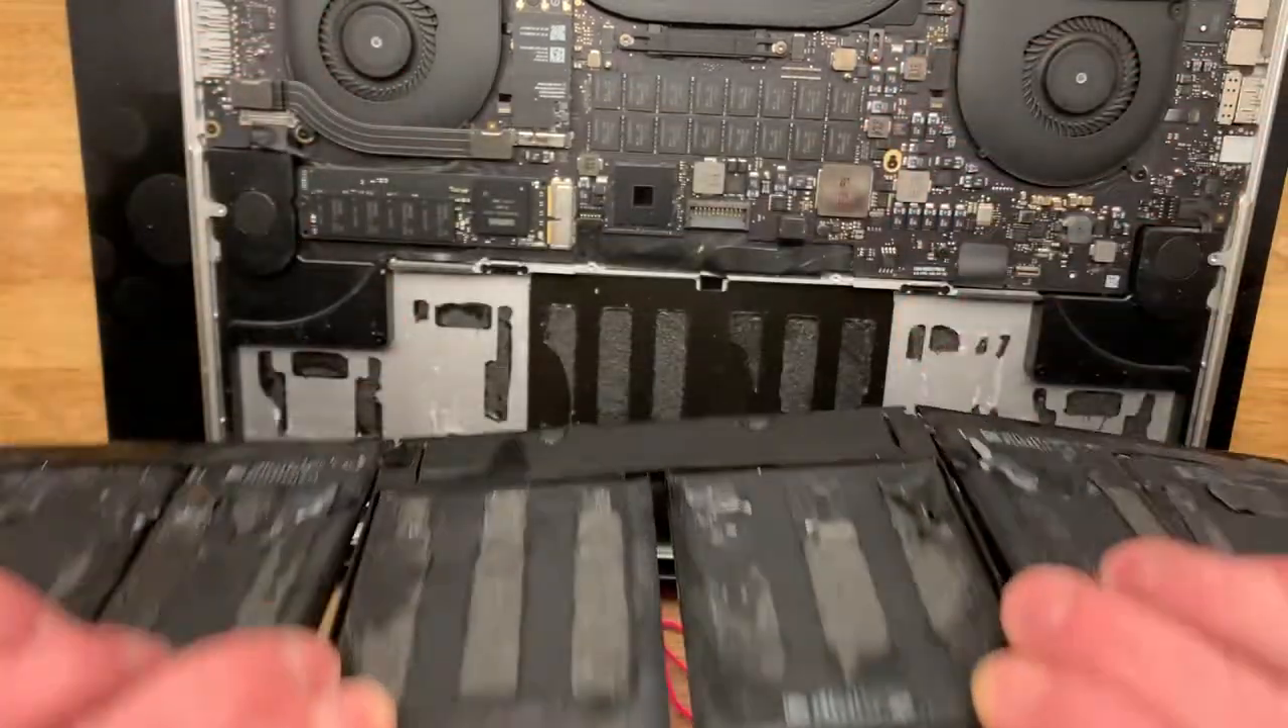And that is the old cells out.